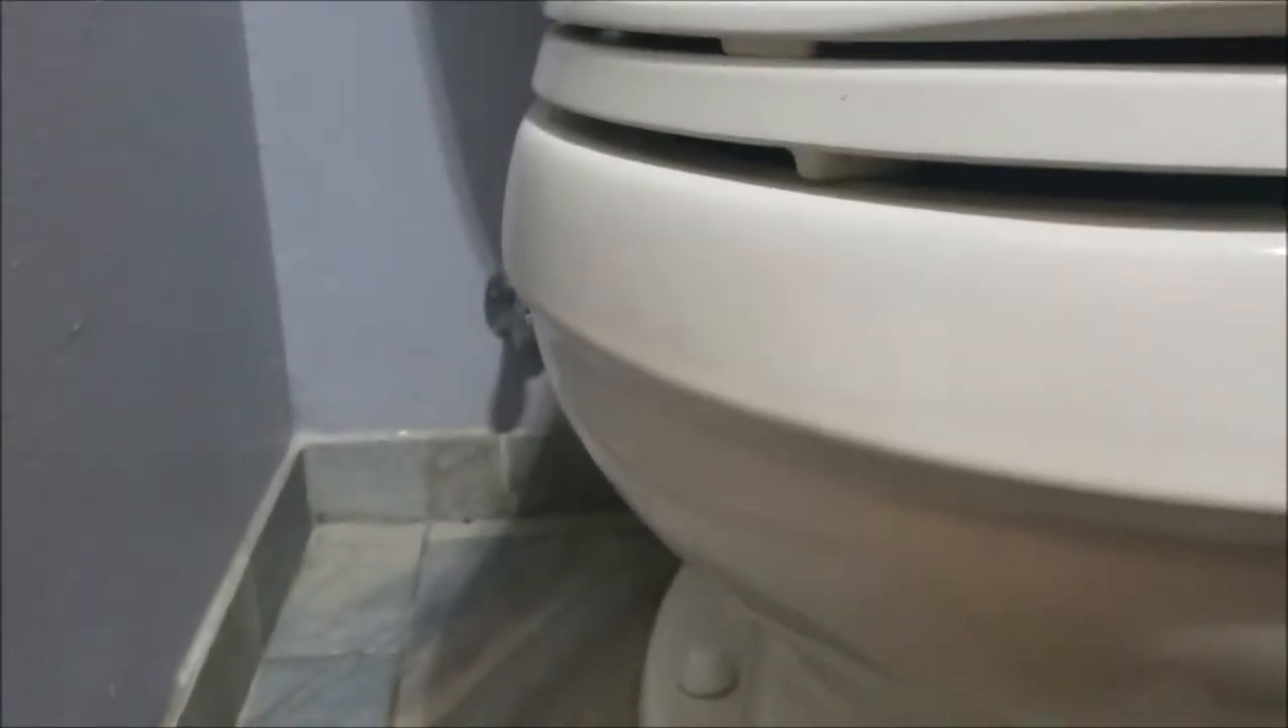So we're still here in the hall bath and we got the toilet set.